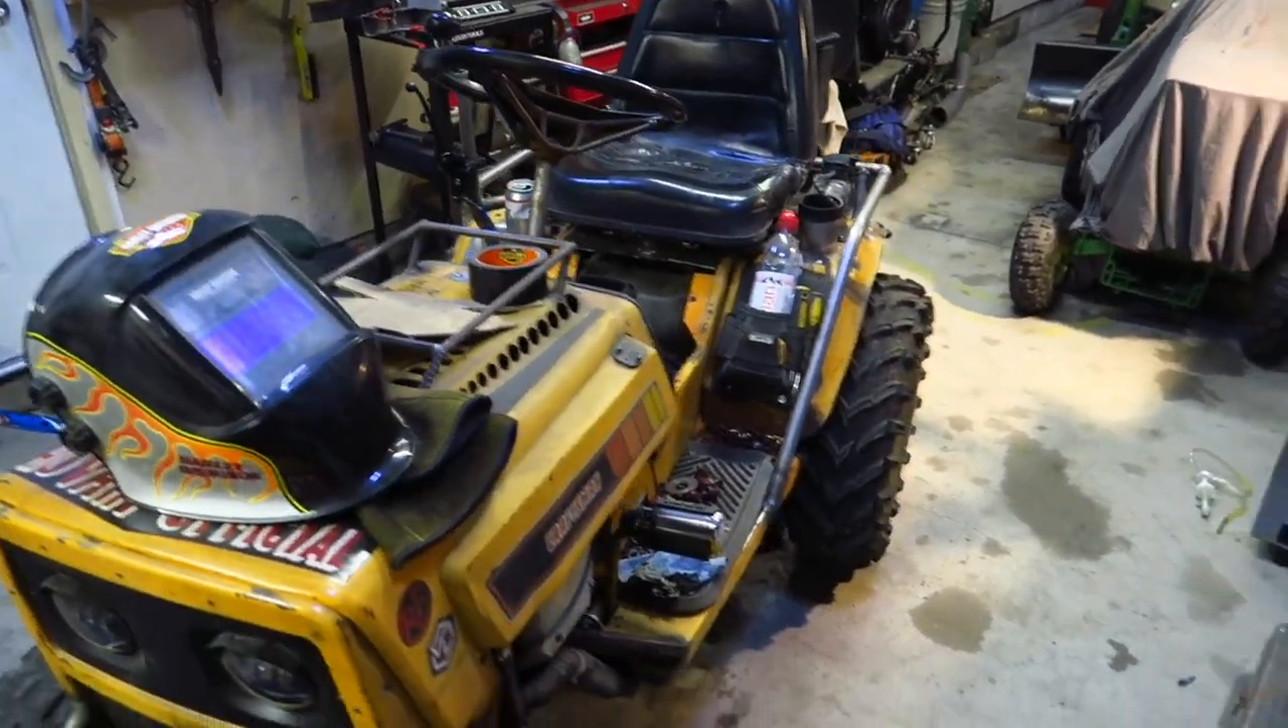But you can see there's some tire poking now.